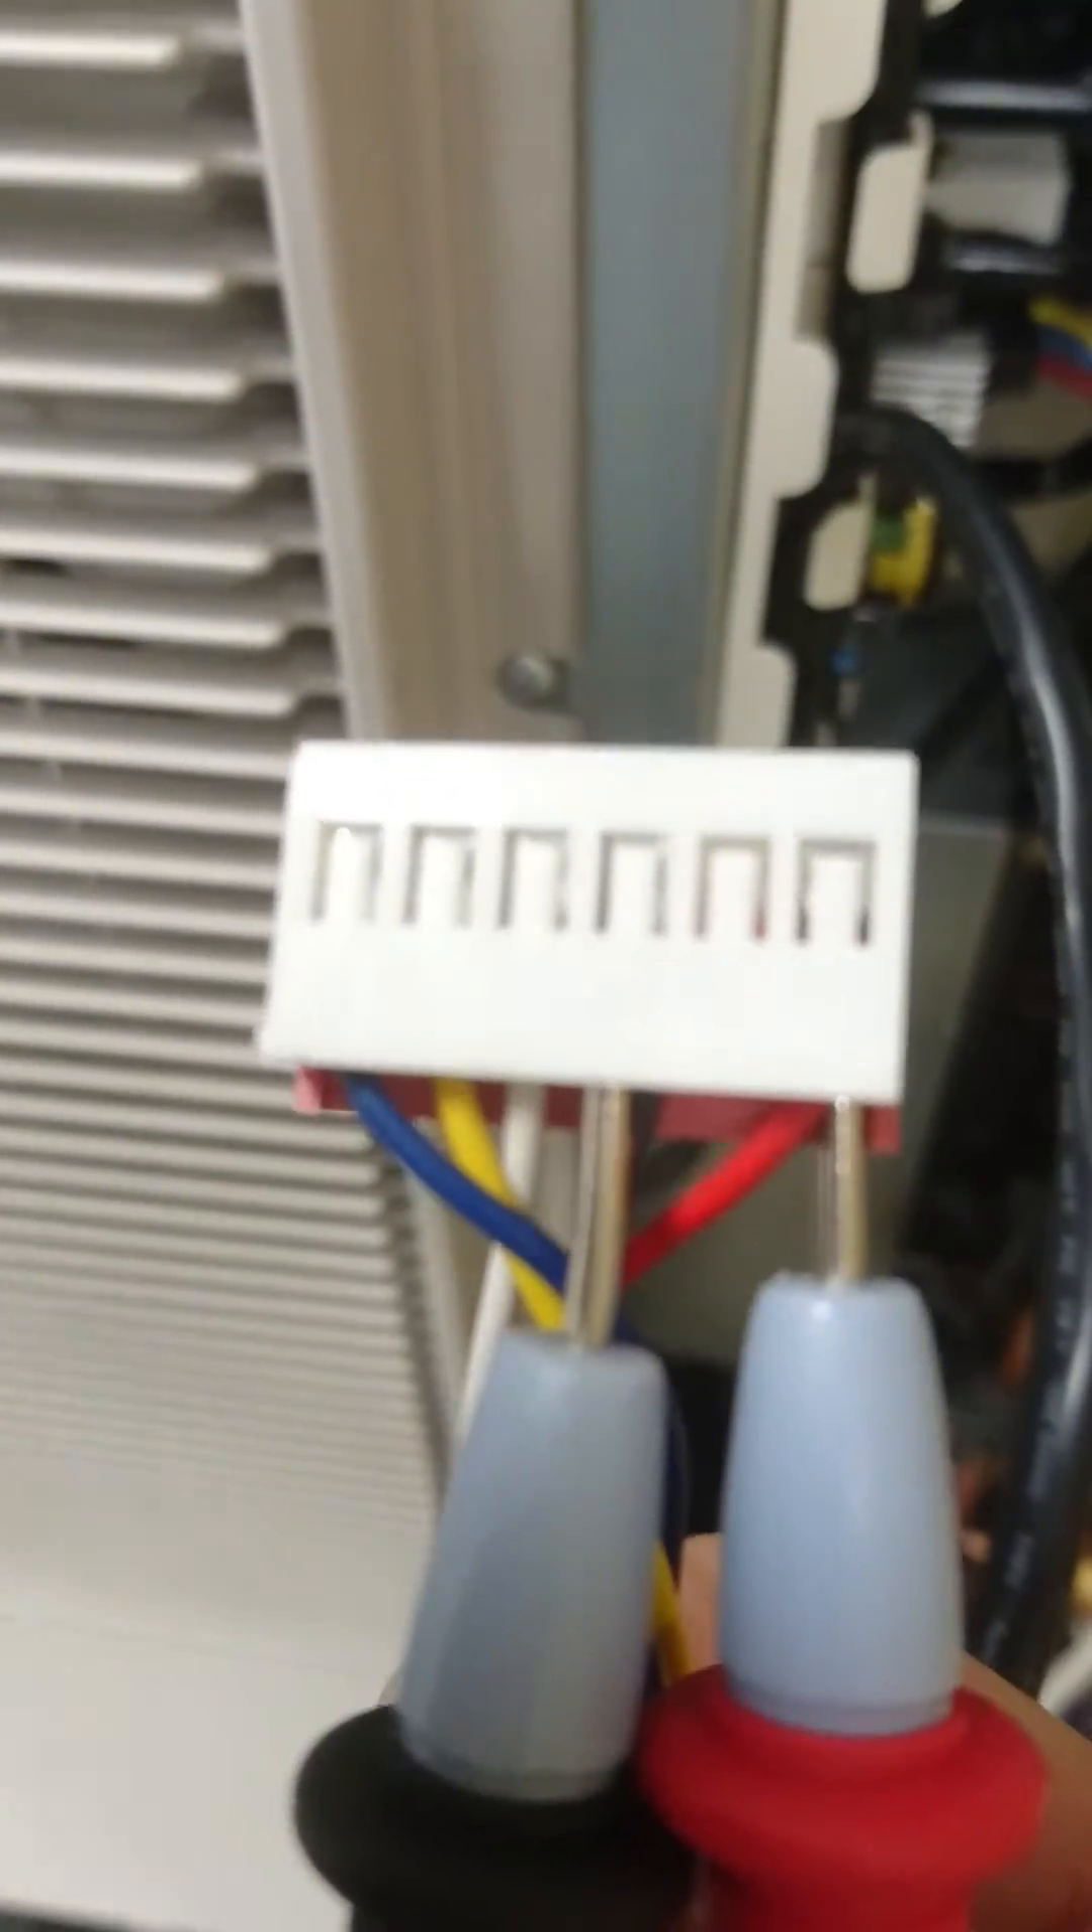So we've pulled the lead for the fan motor off, and we've connected our multimeter in, as you can see.